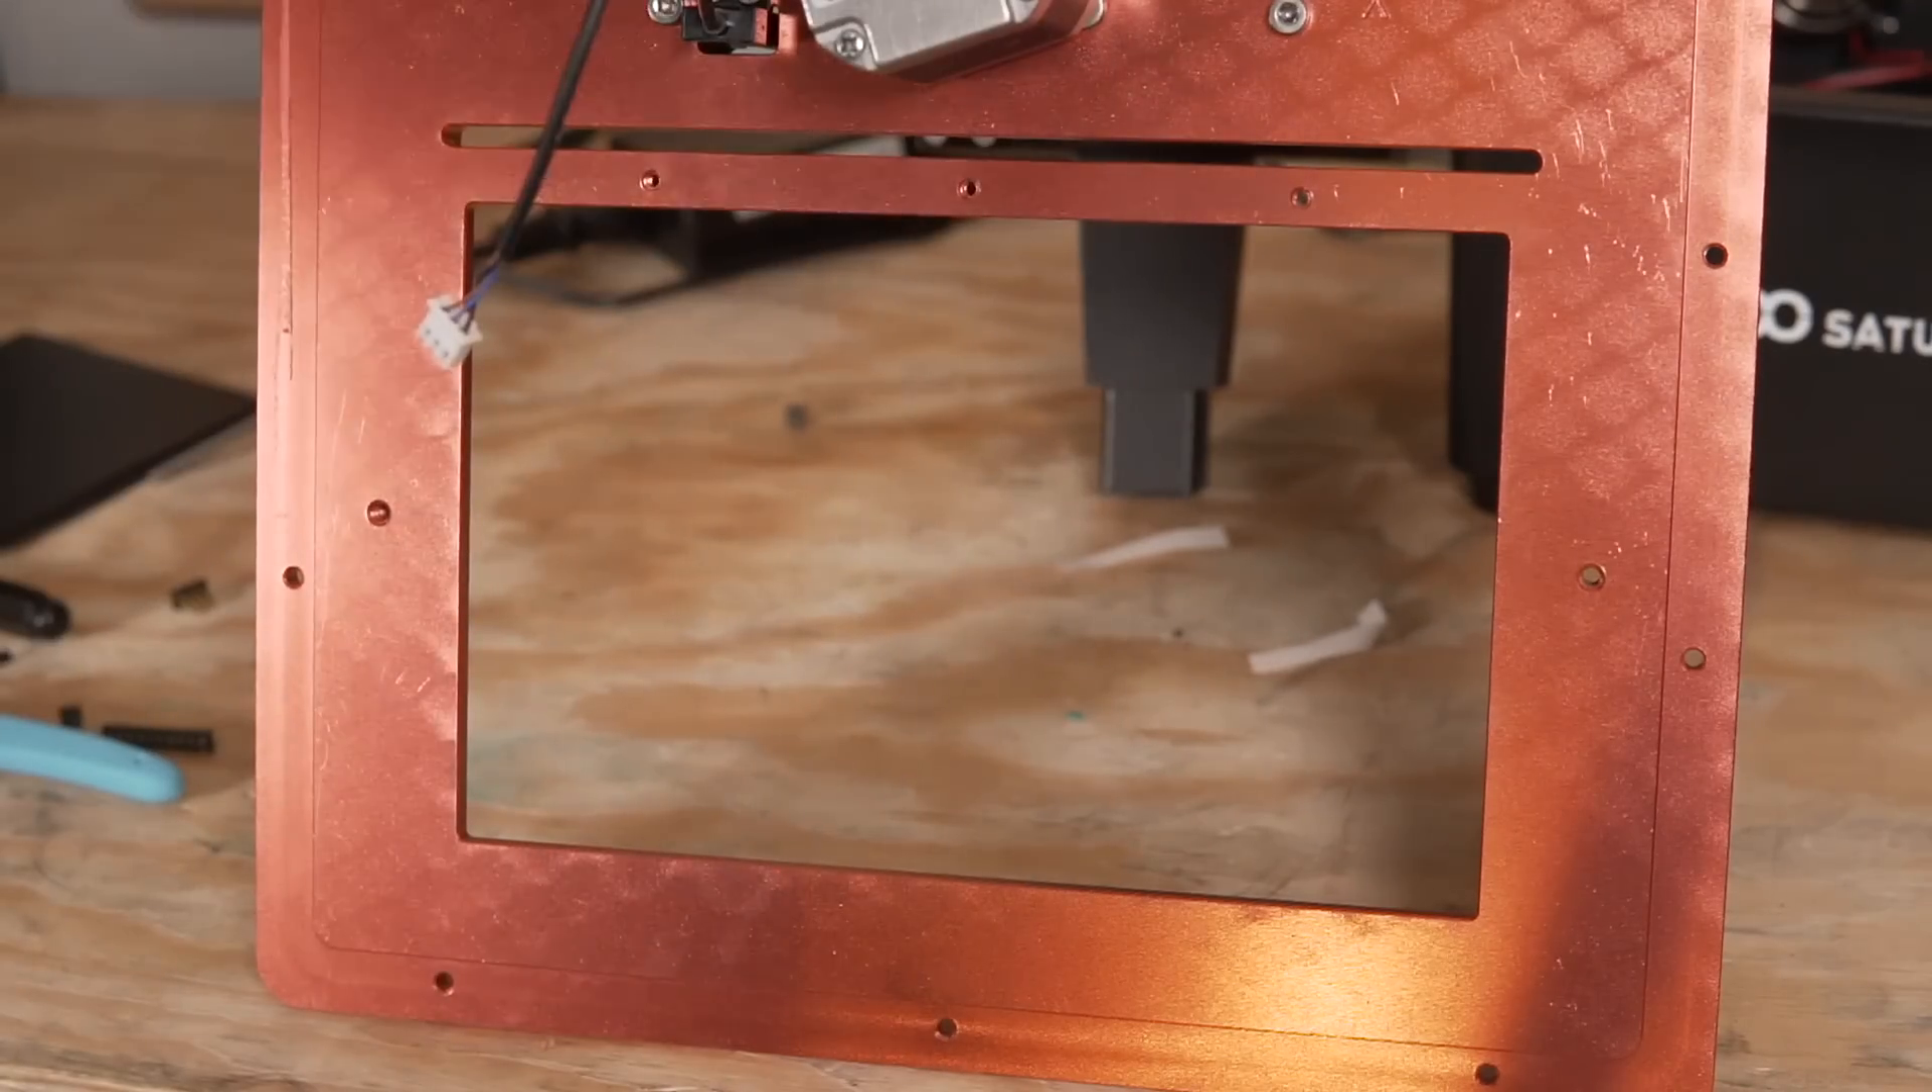So all I had to do was go ahead and take my two thumbs, push on the bottom side of the LCD screen until it kind of popped up, and then I just pulled off the old LCD screen completely.